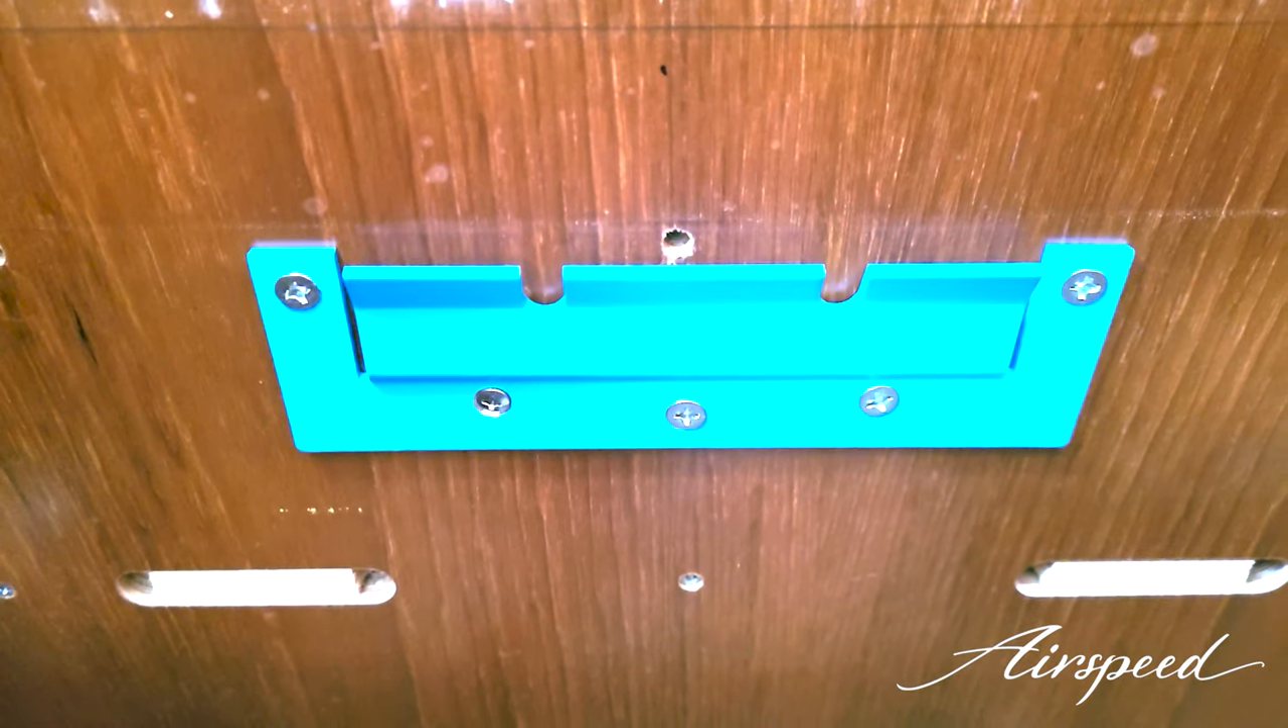I've got the mounting bracket mounted to the back of this little divider bulkhead here.